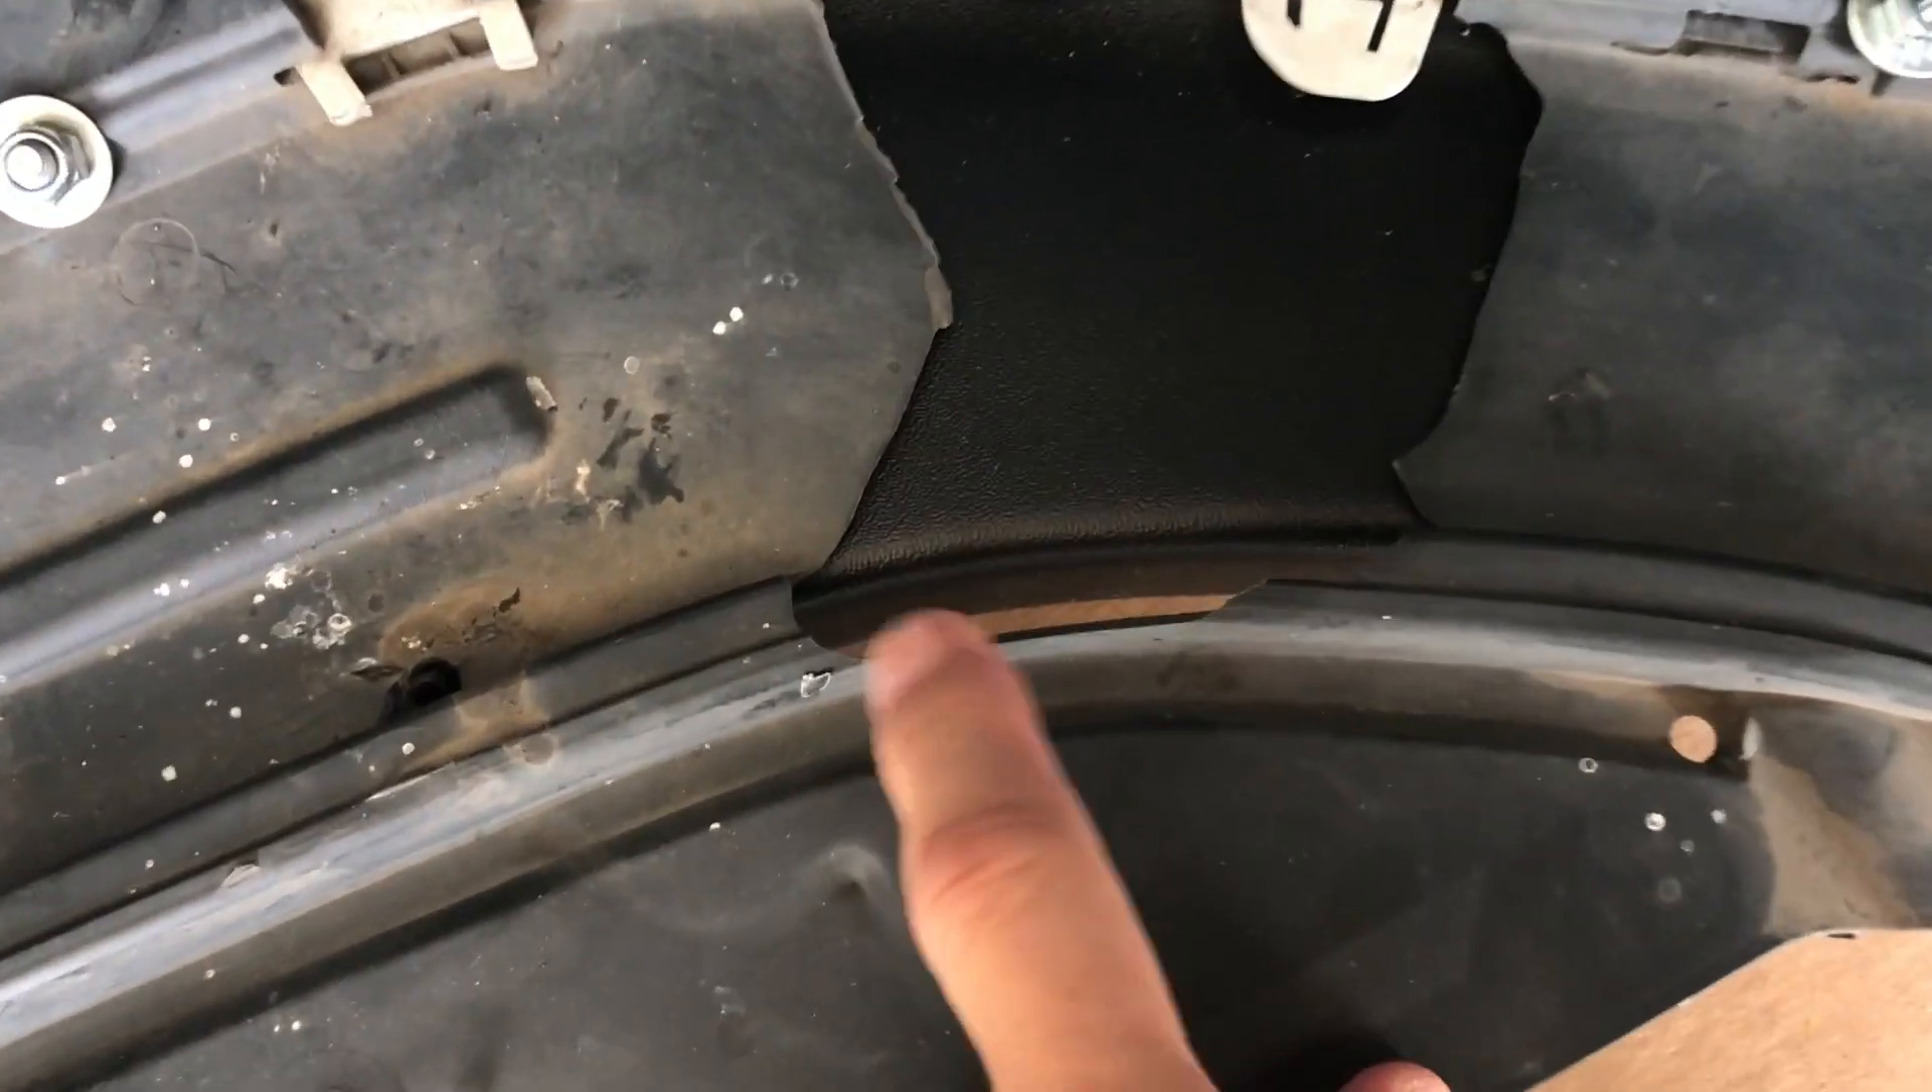This hole is covered by the splitter but there is still small hole right here that's not covered.